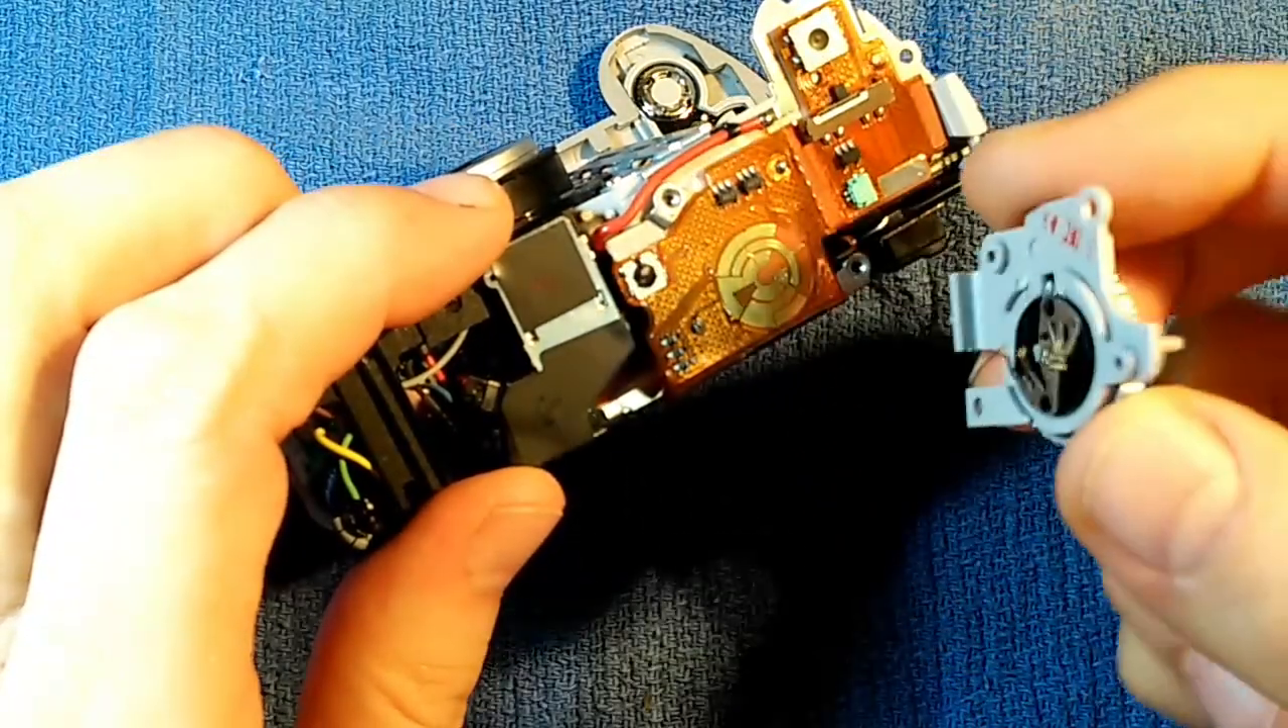And off comes the control wheel.